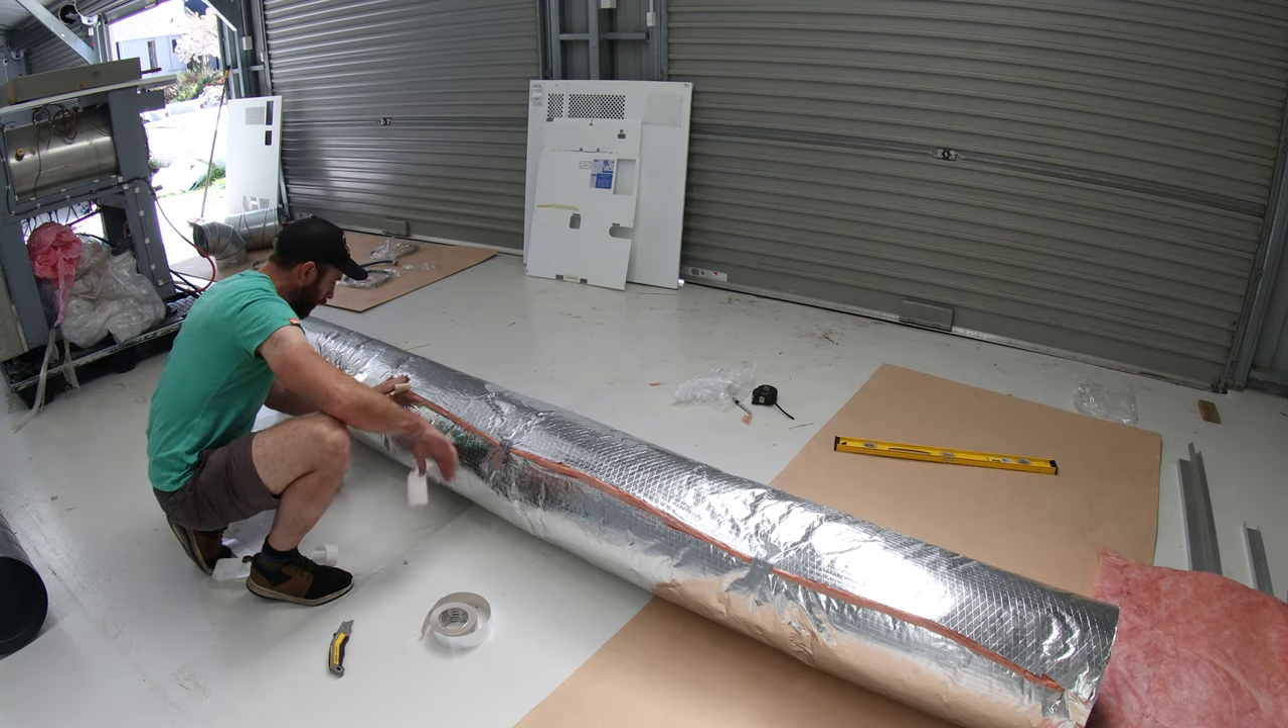So the insulation is on and it's wrapped around and then we're just sealing it up with this foil tape.